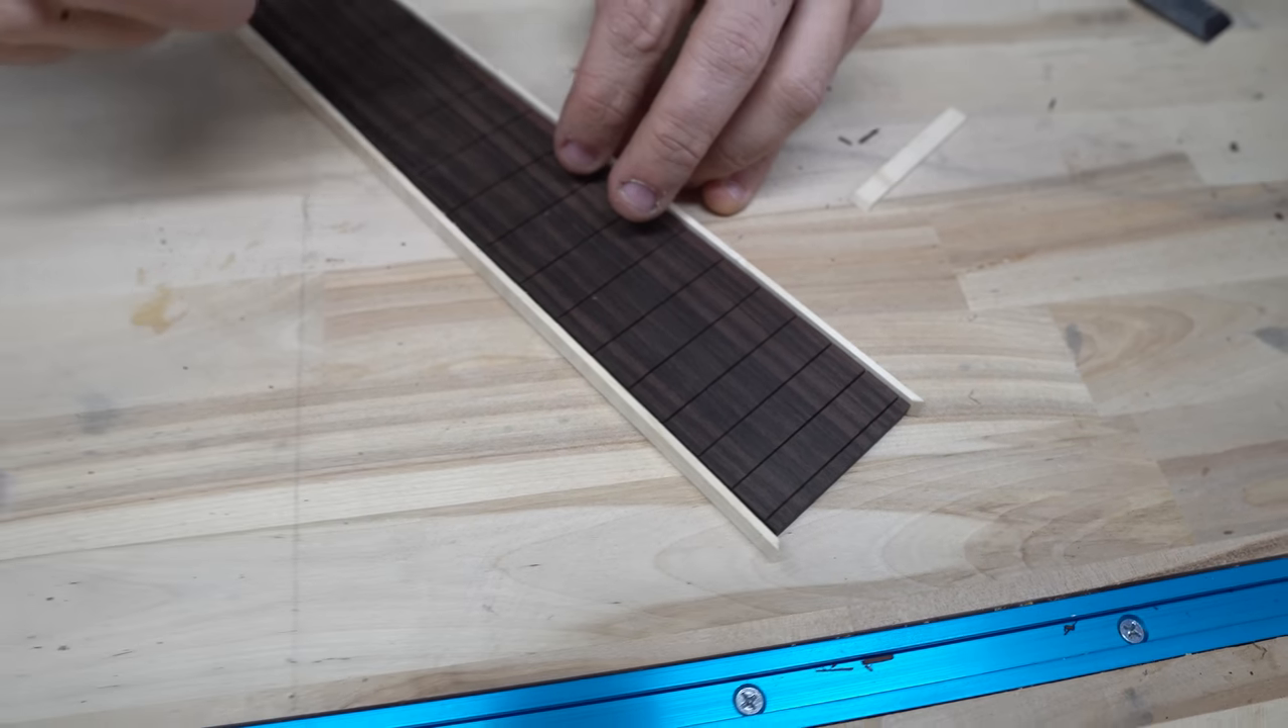These two outside pieces I have gone ahead and put the 45 degree angles on them you can see that they stick out proud on this side.